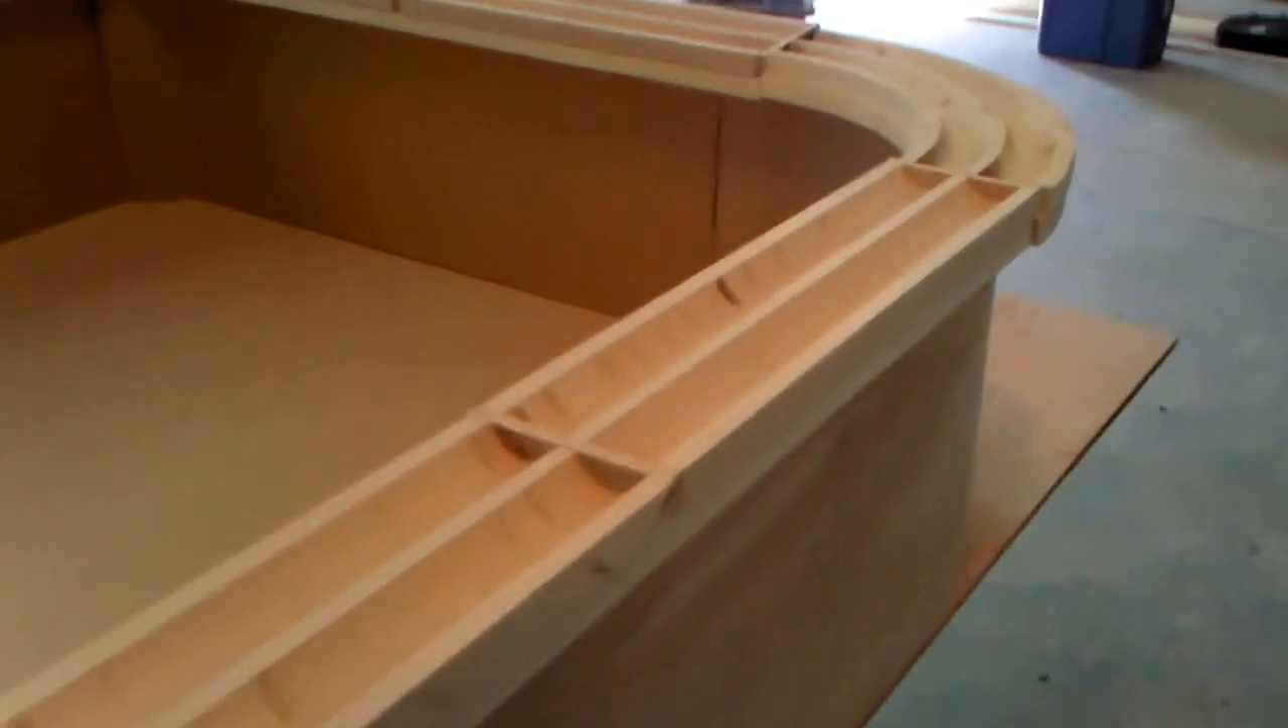I got the spacers put in.